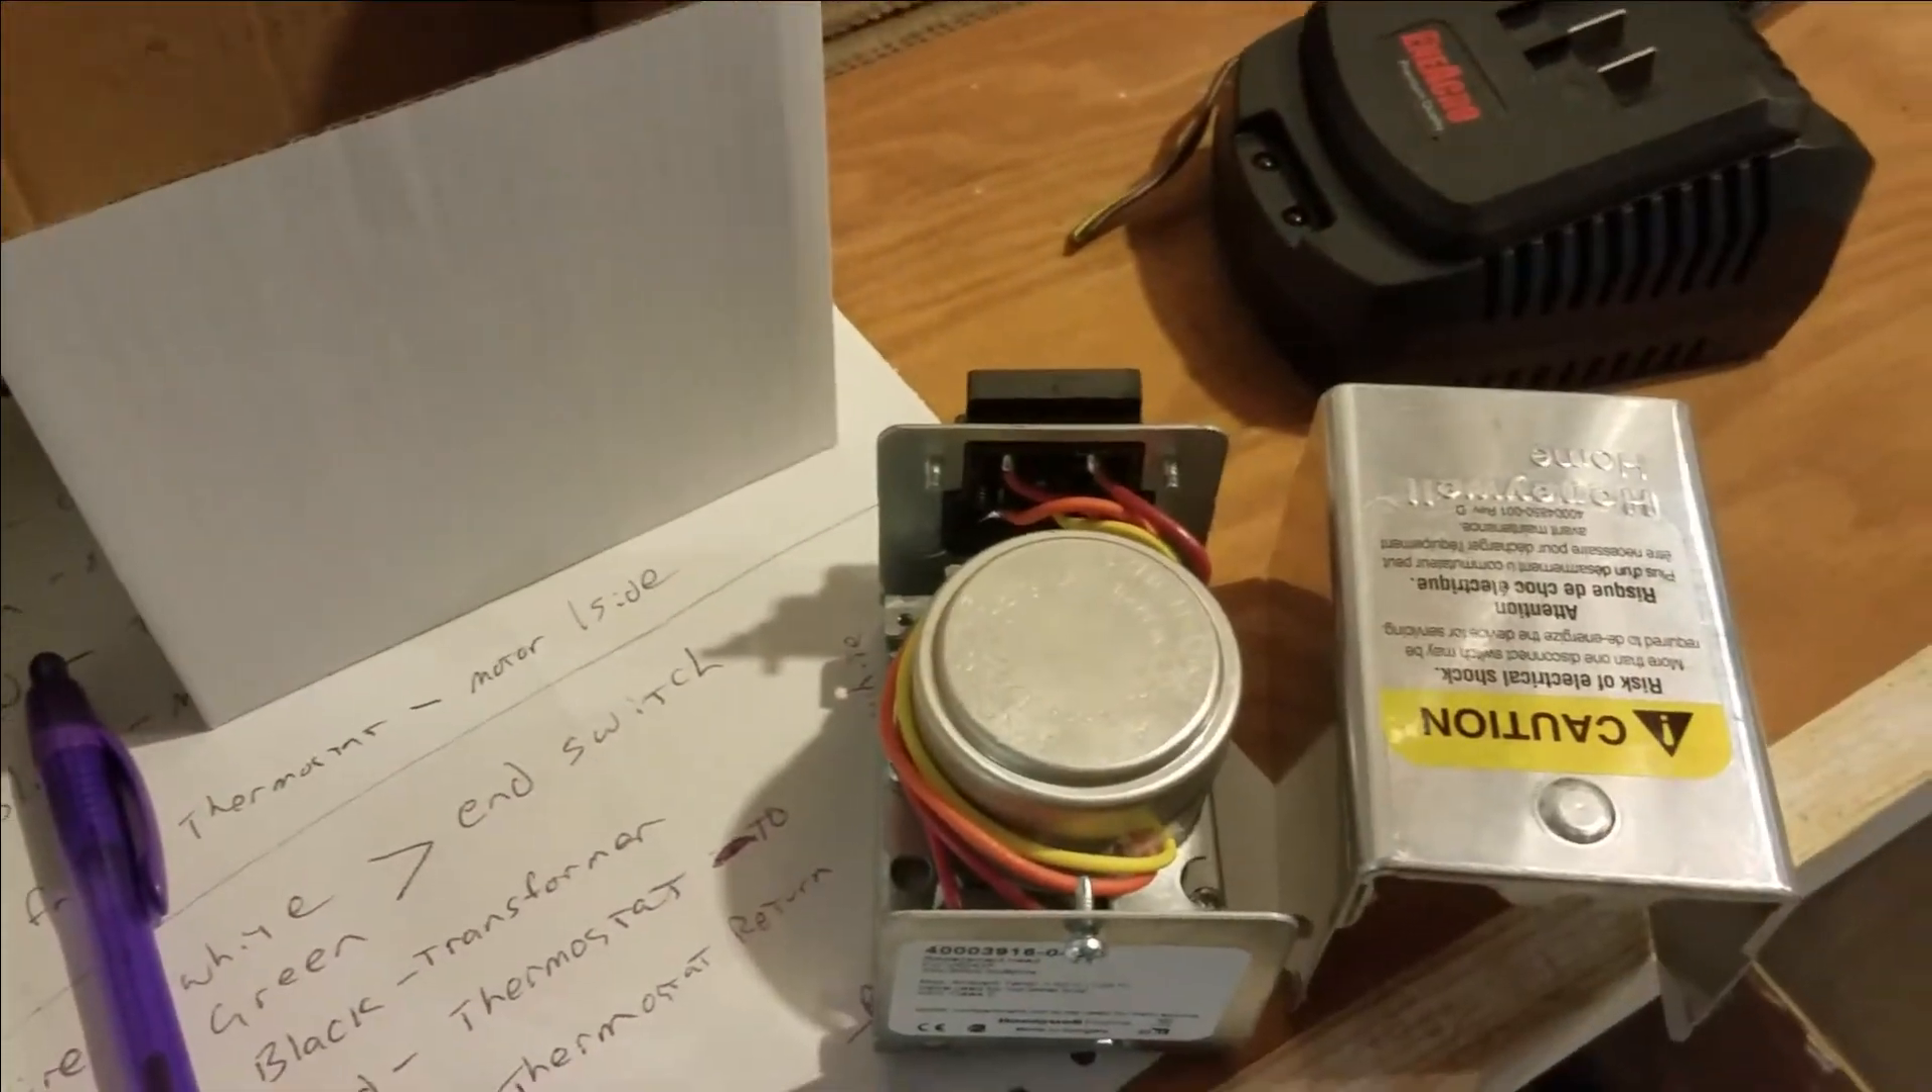So this is the new zone valve with the cover removed off of it here and there's the motor with the proper cover over it.